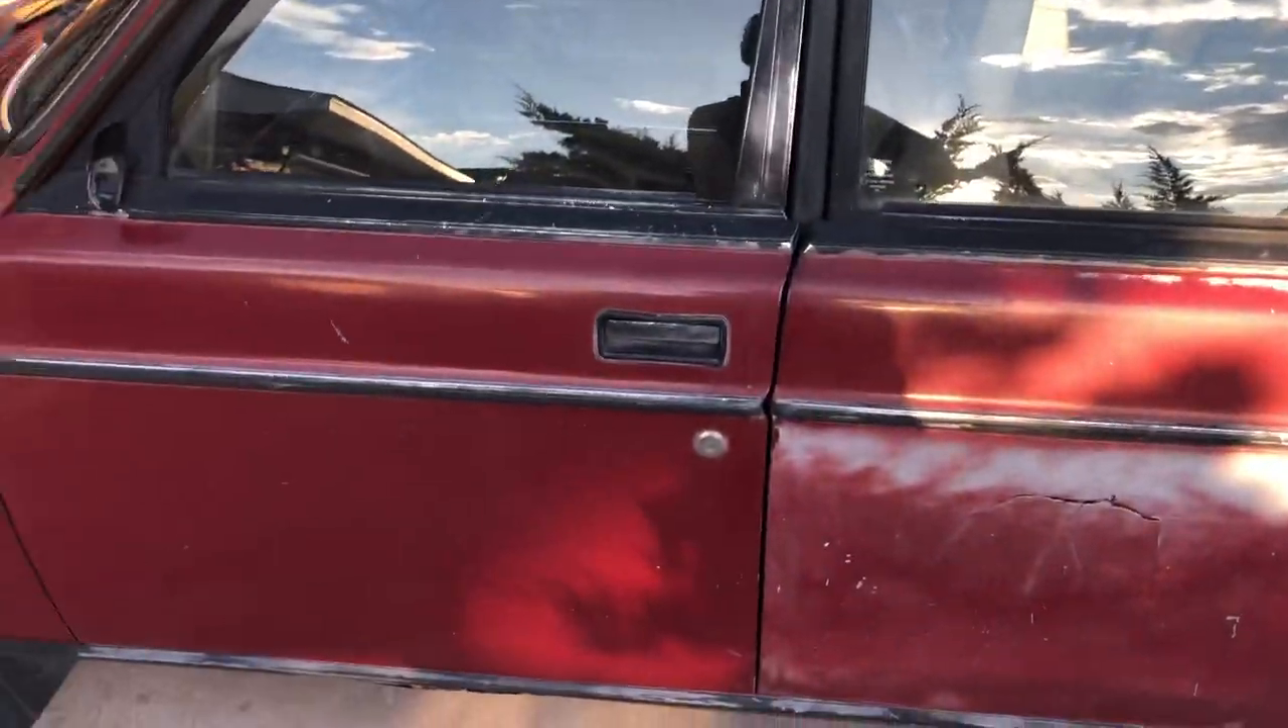But the gaps are good on the doors. Everything lines up nicely.